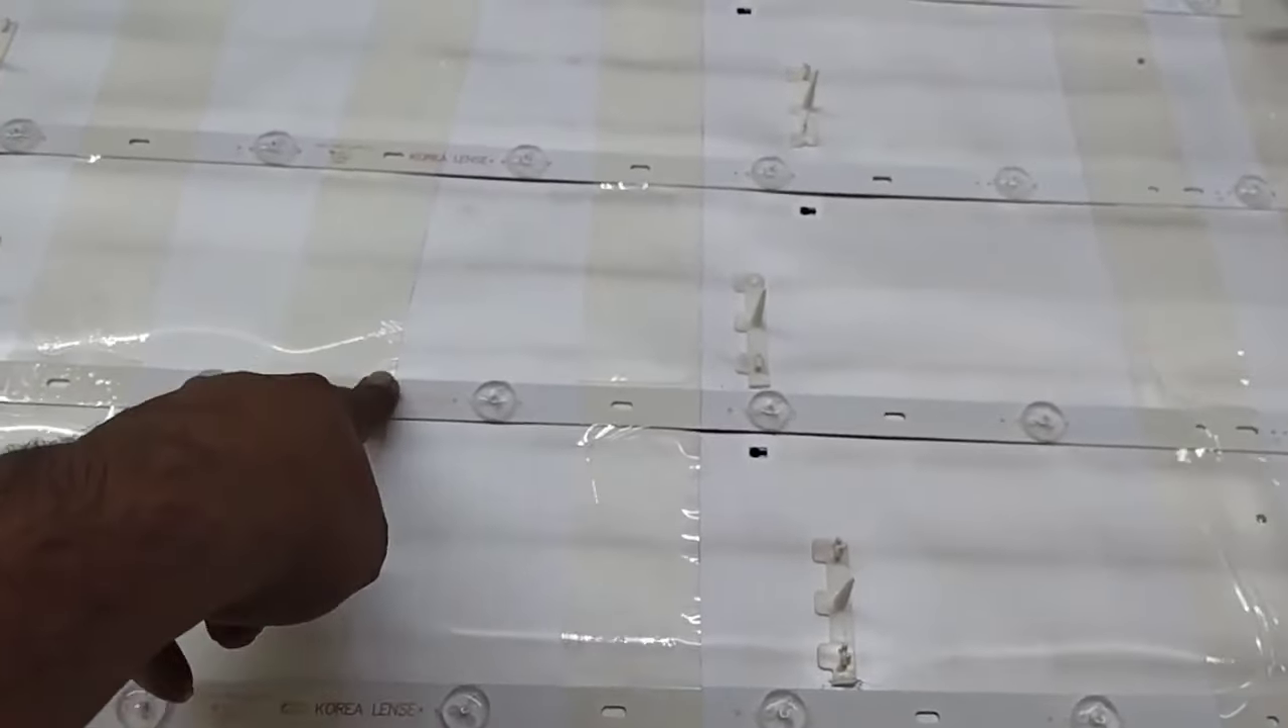यहाँ पर मैंने LED जो है वो लगा दी है।